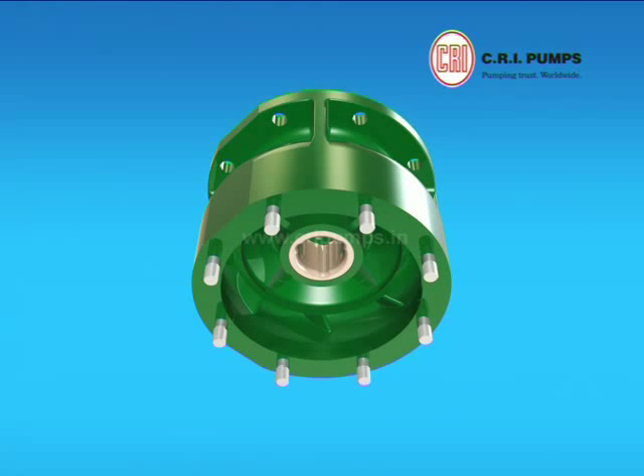Studs are fitted onto the stage casing and tightened.